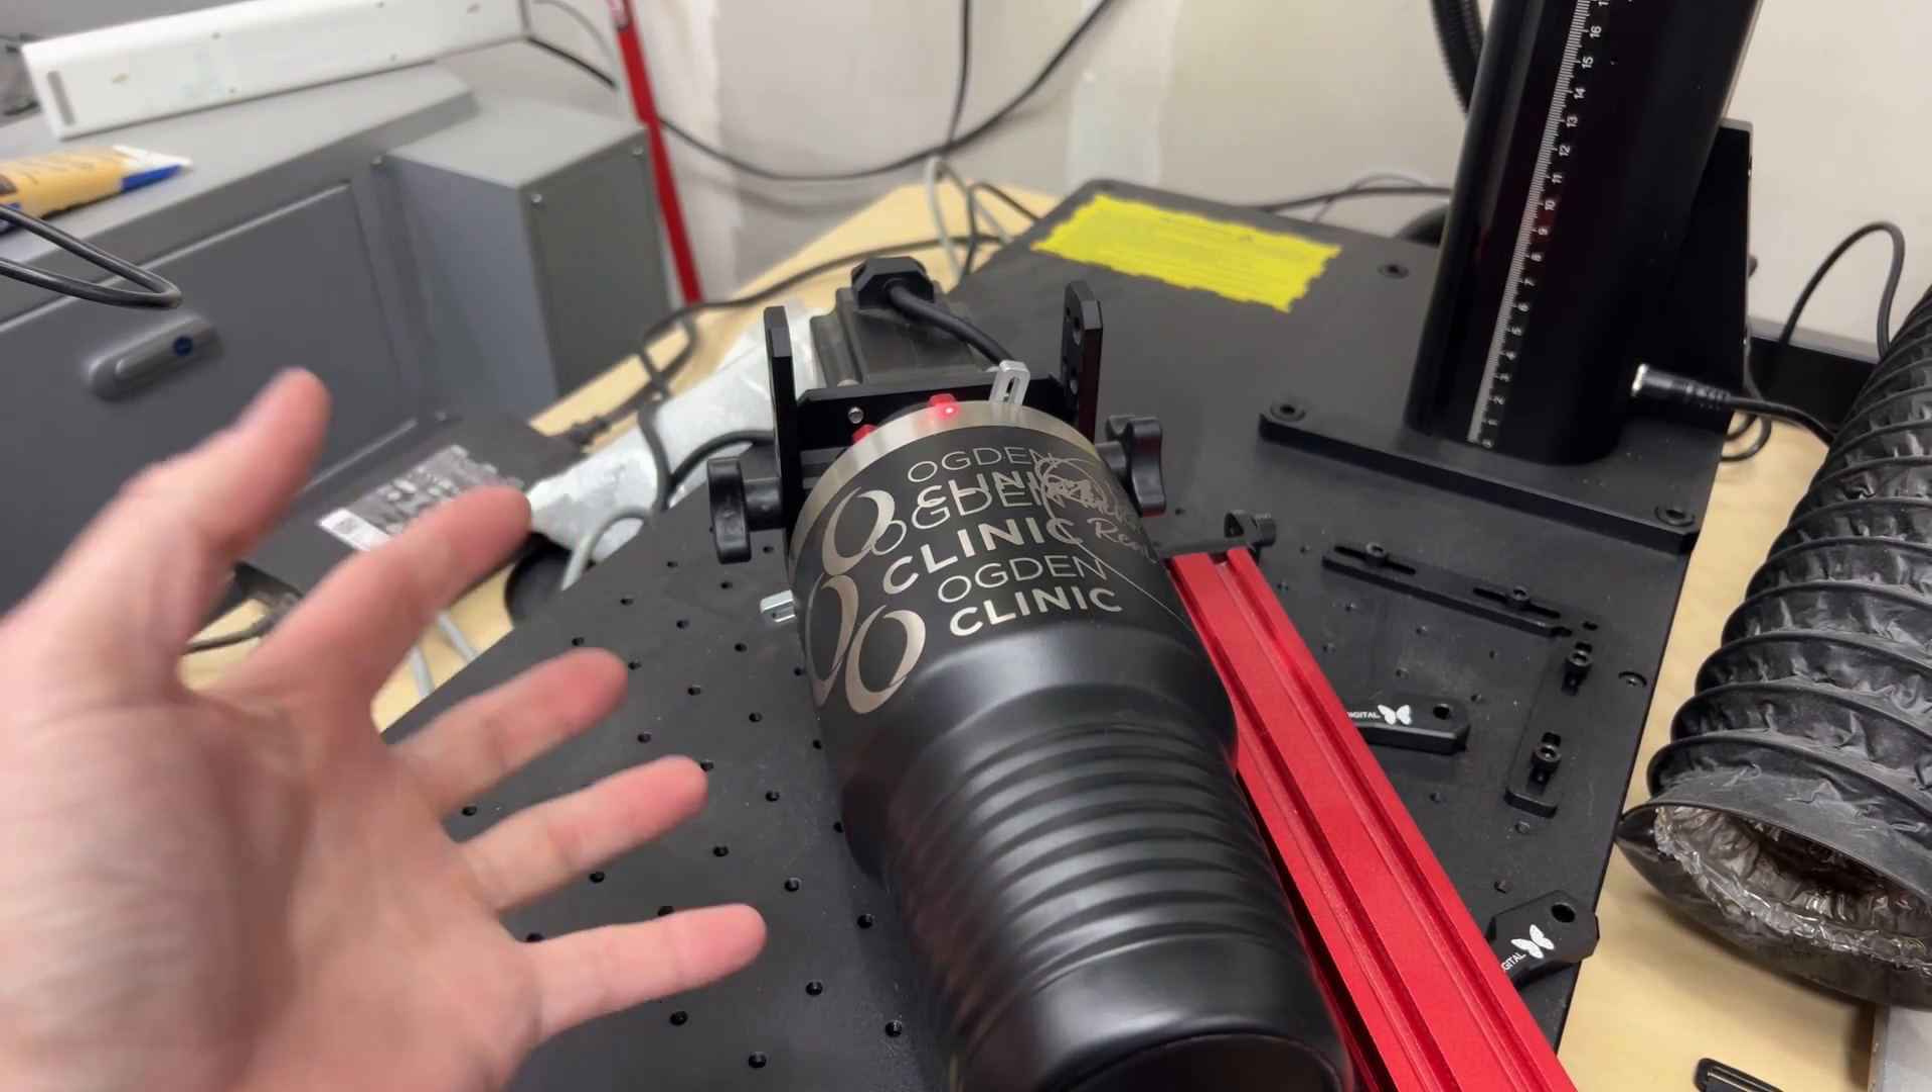So you can see, I have my cup already chucked in here and it is ready to roll.